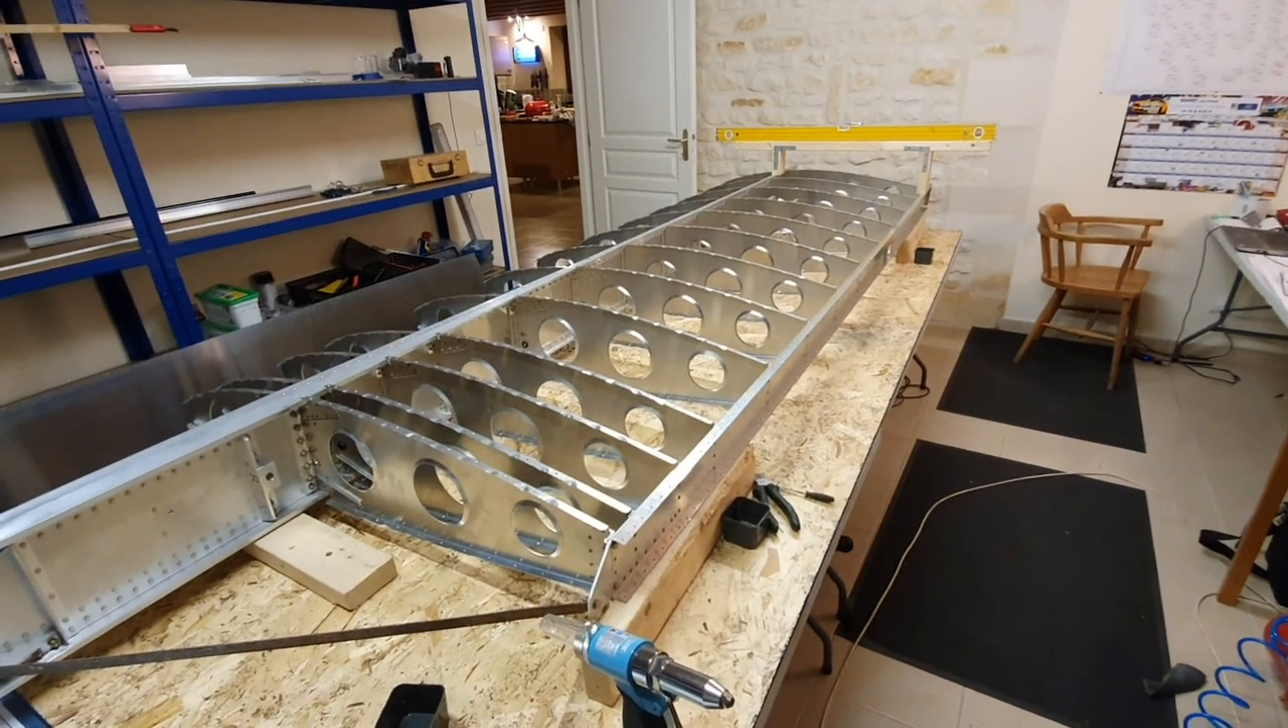We've got the basic wing box assembly all together all 13 sets of ribs are in place that includes the wing roots ribs as well.